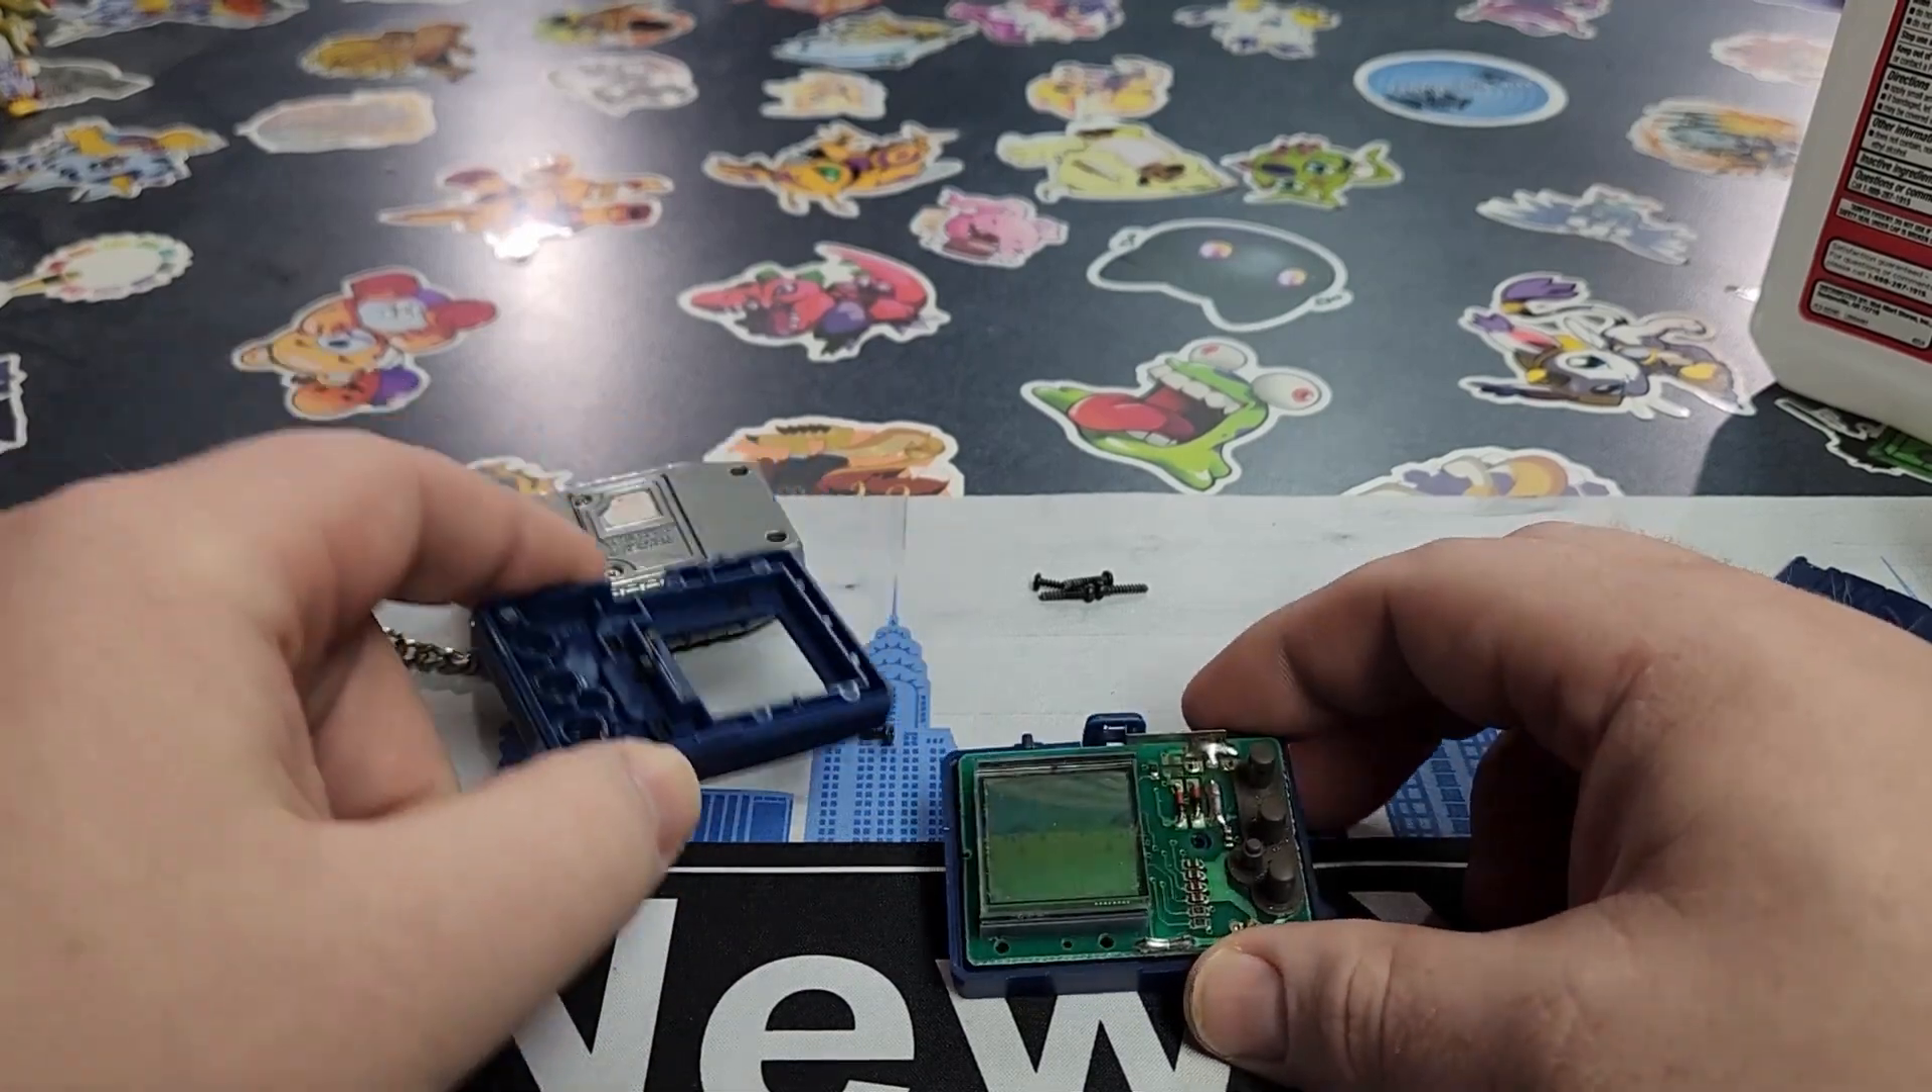And now we've removed the front plate, and we've got to the front of the screen here.